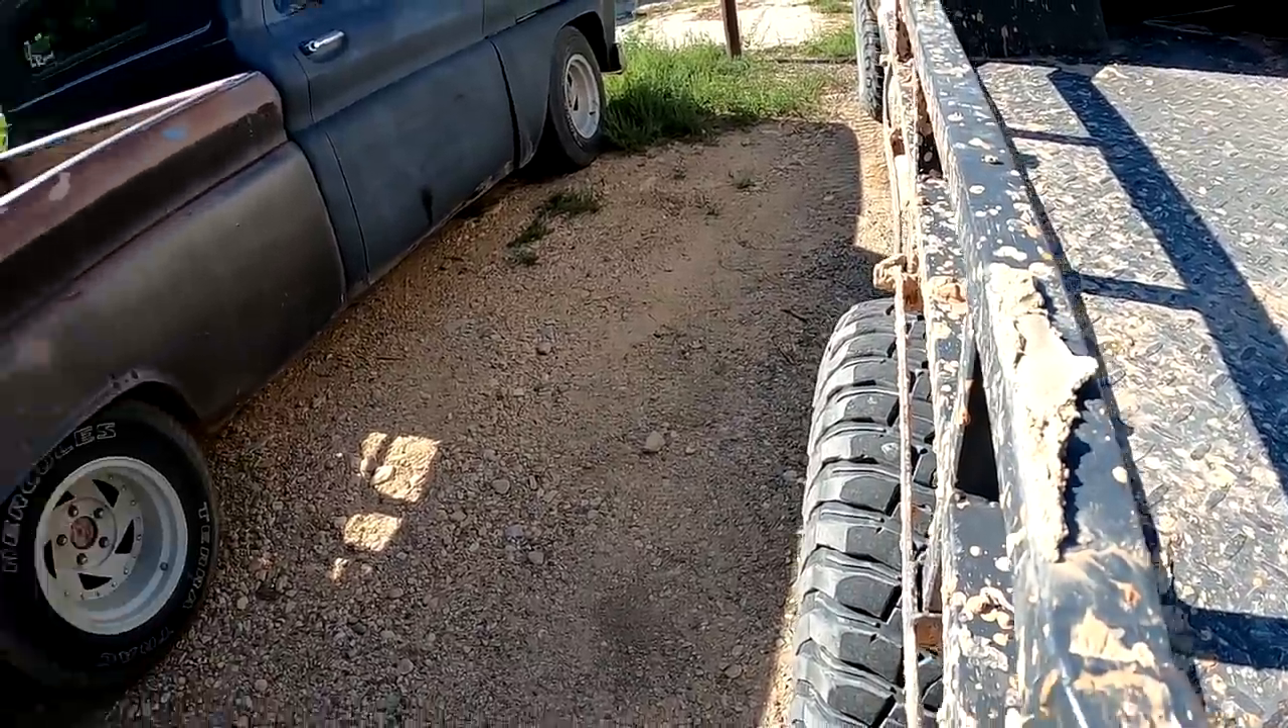But then they're giving me a fender flare ticket because my tire sticks out that much.